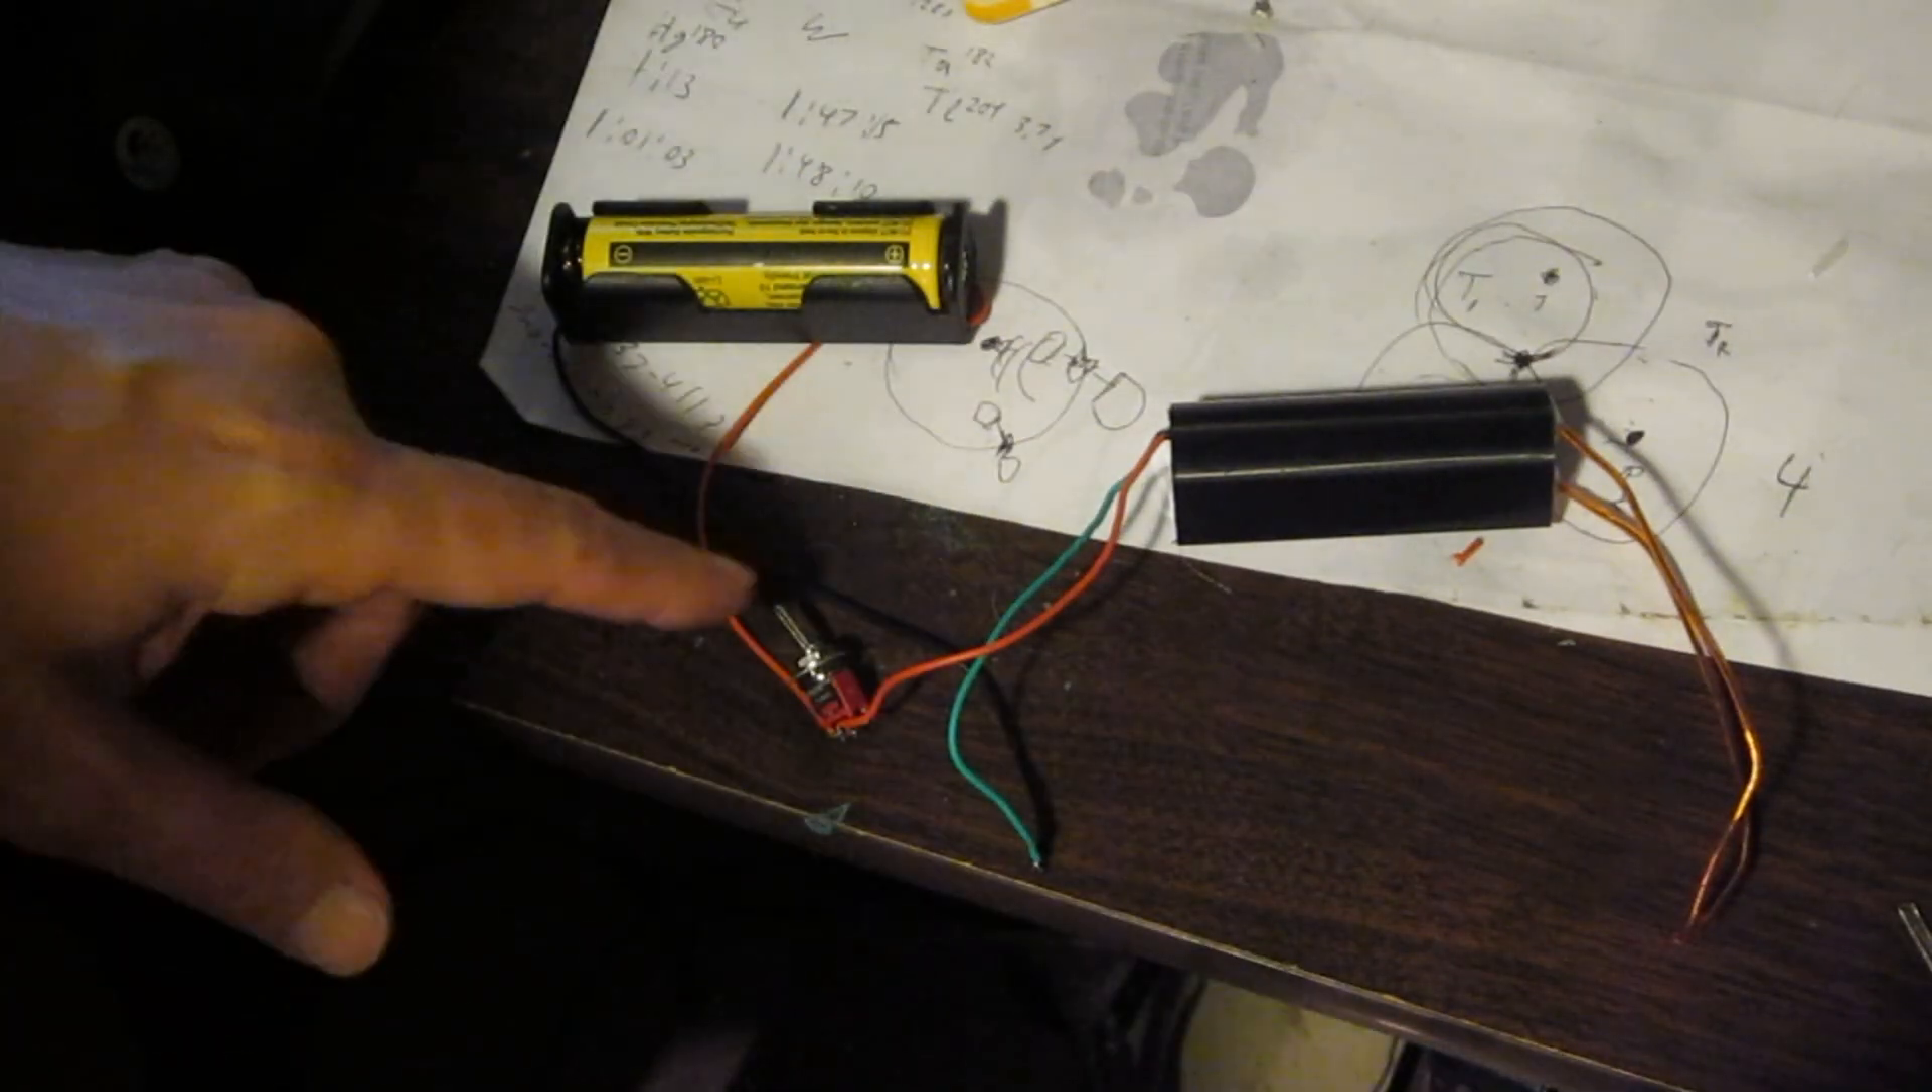Okay, so we've got our switch wired up with the battery in.